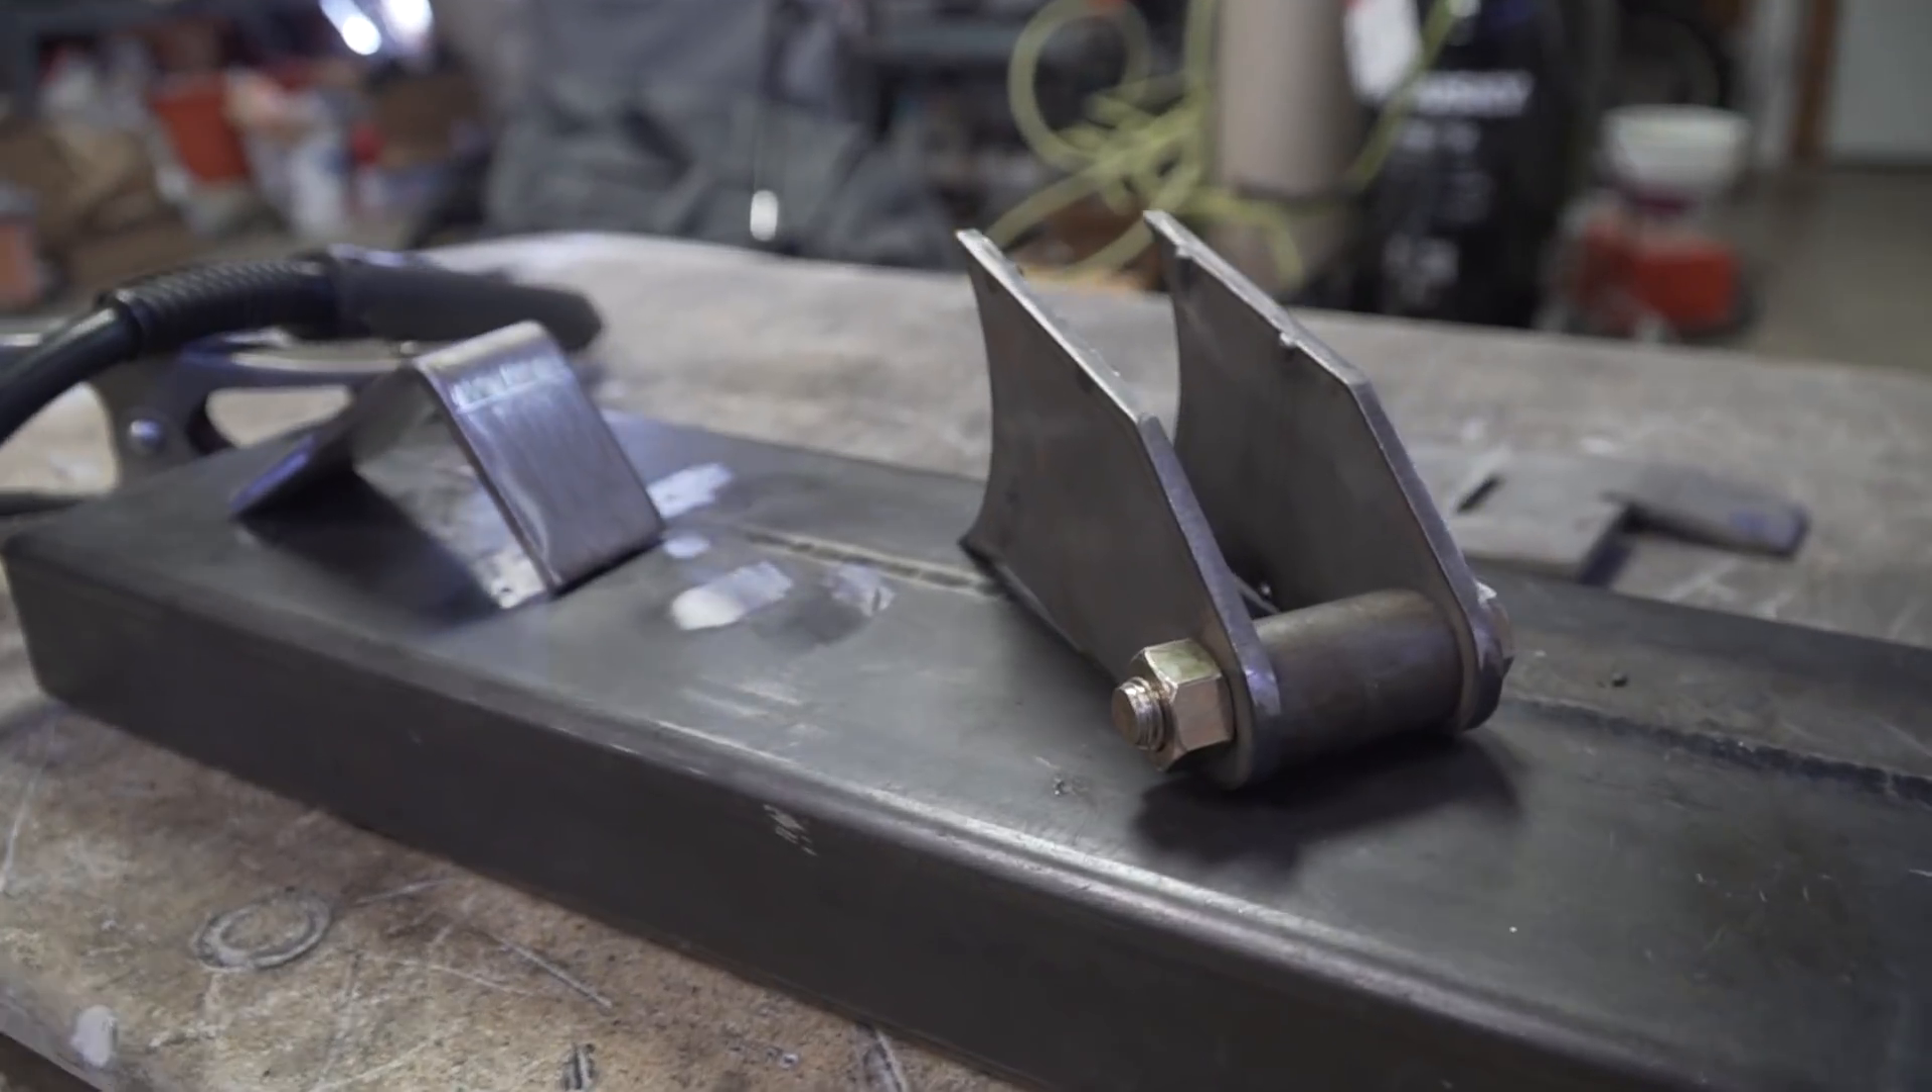I went ahead and got these shock mounts bolted together already.